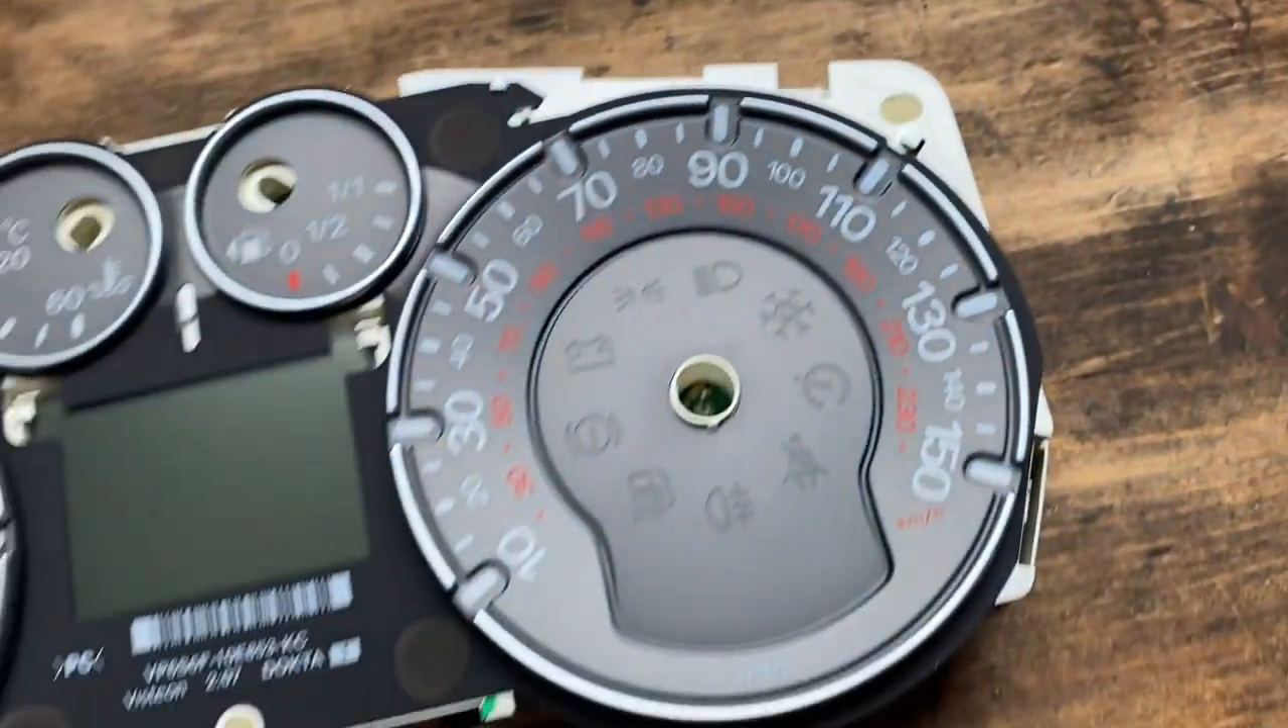So that's all the needles off now we can remove the original clock card.